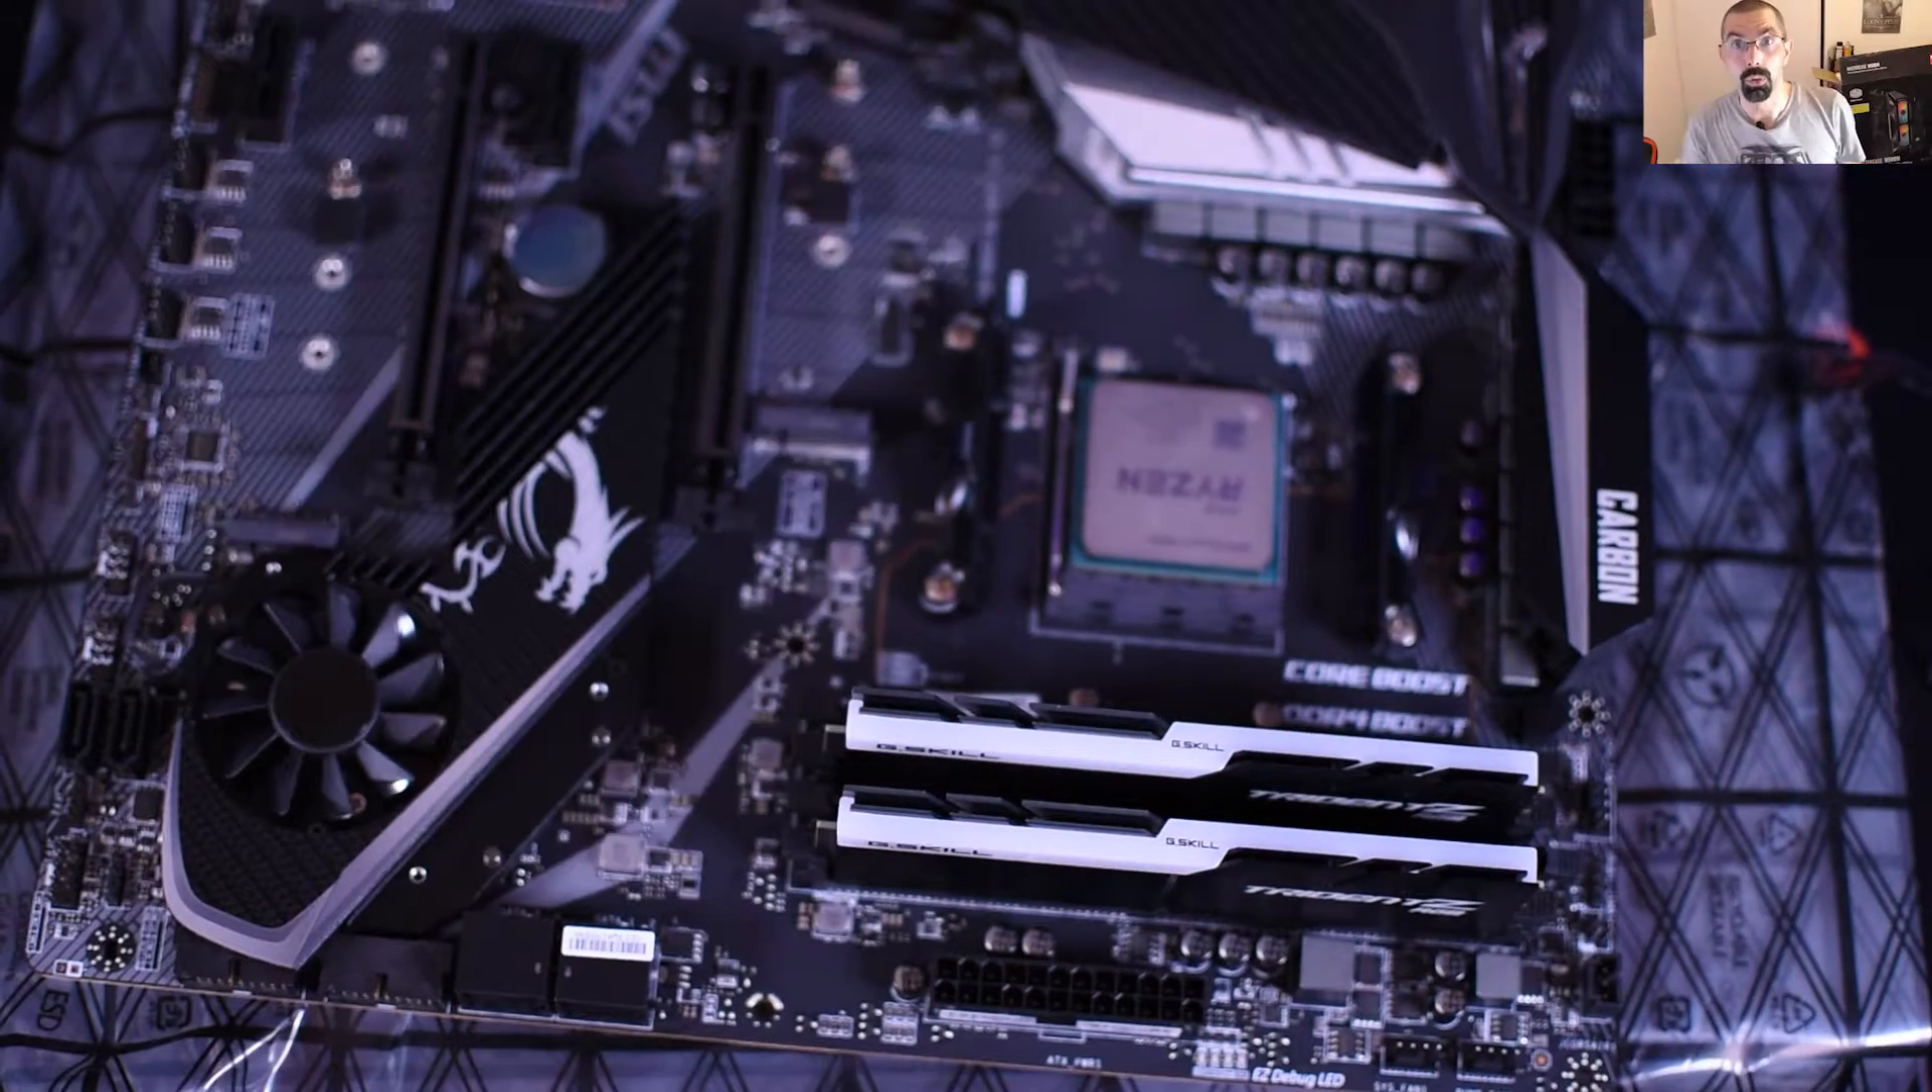Donc voilà, on a installé le processeur, on a installé la mémoire vive.